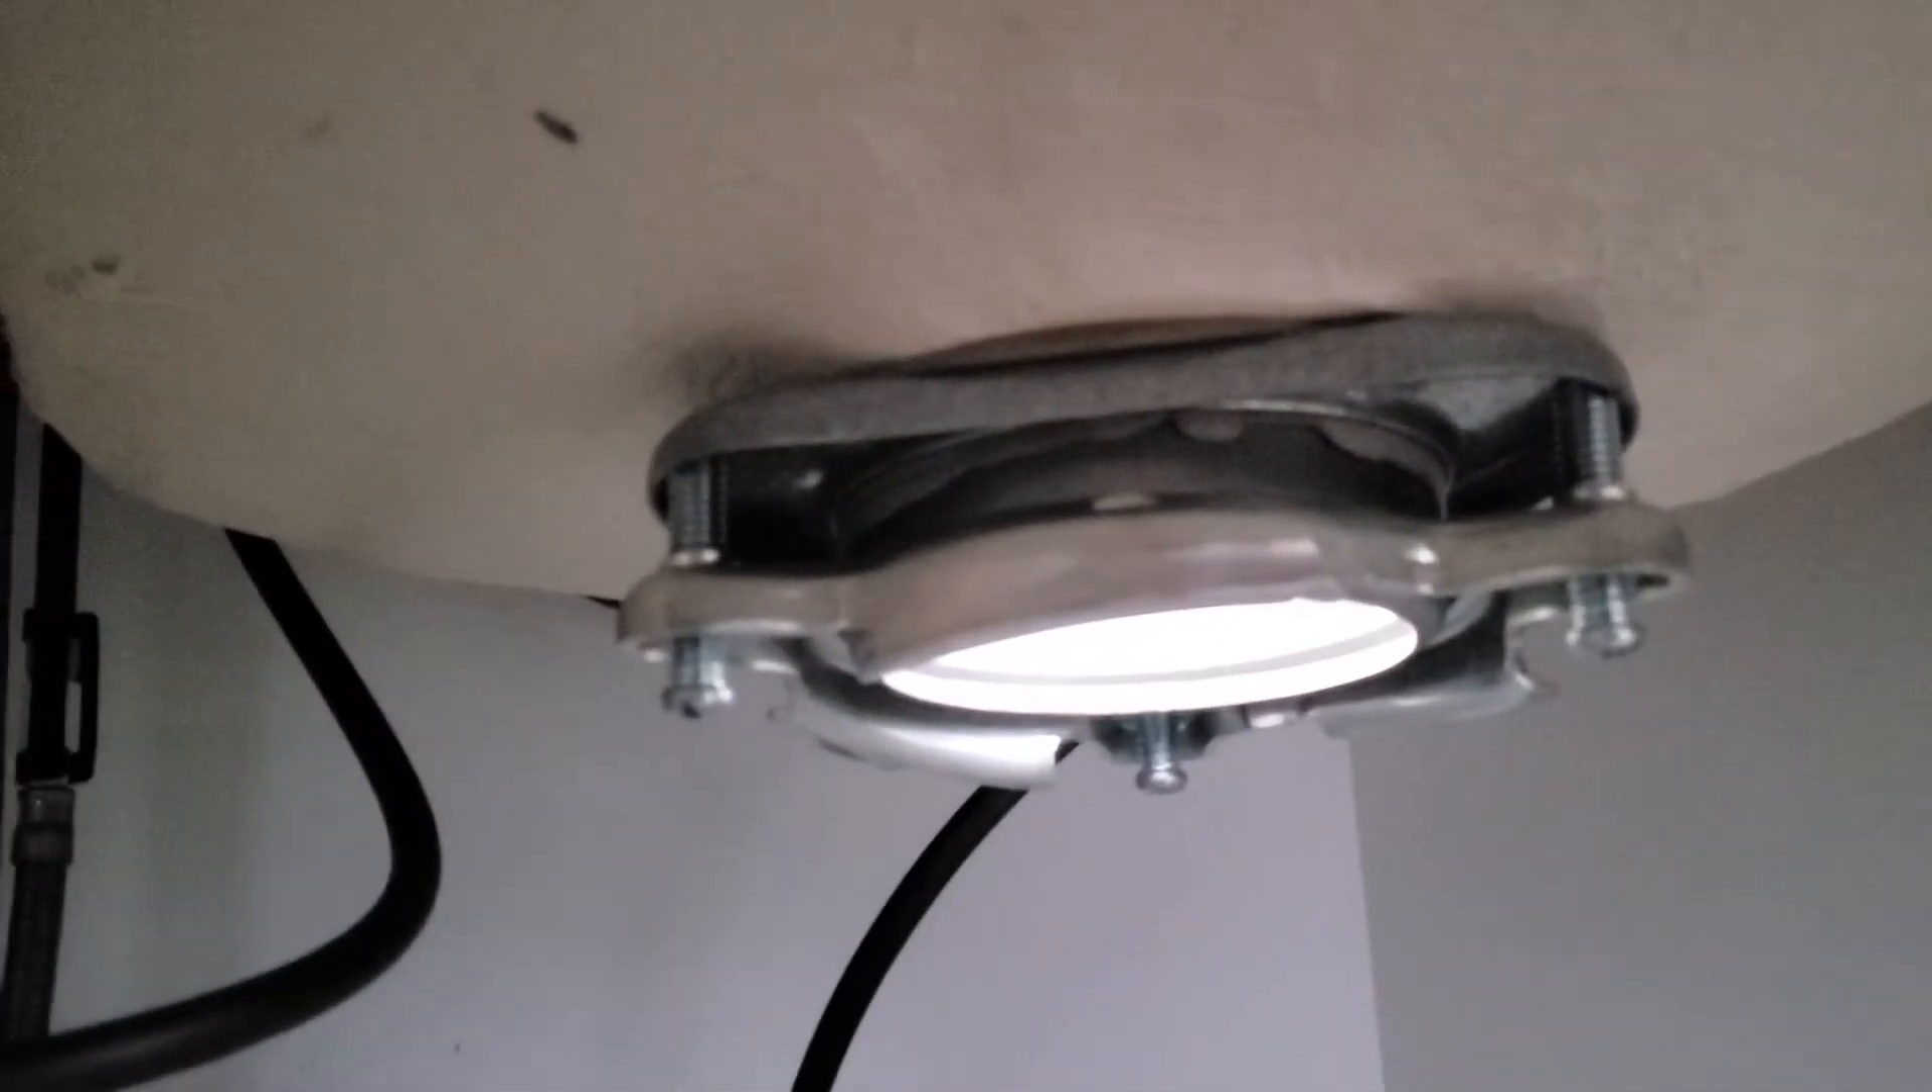So we've now taken off the original dishwasher disposal.